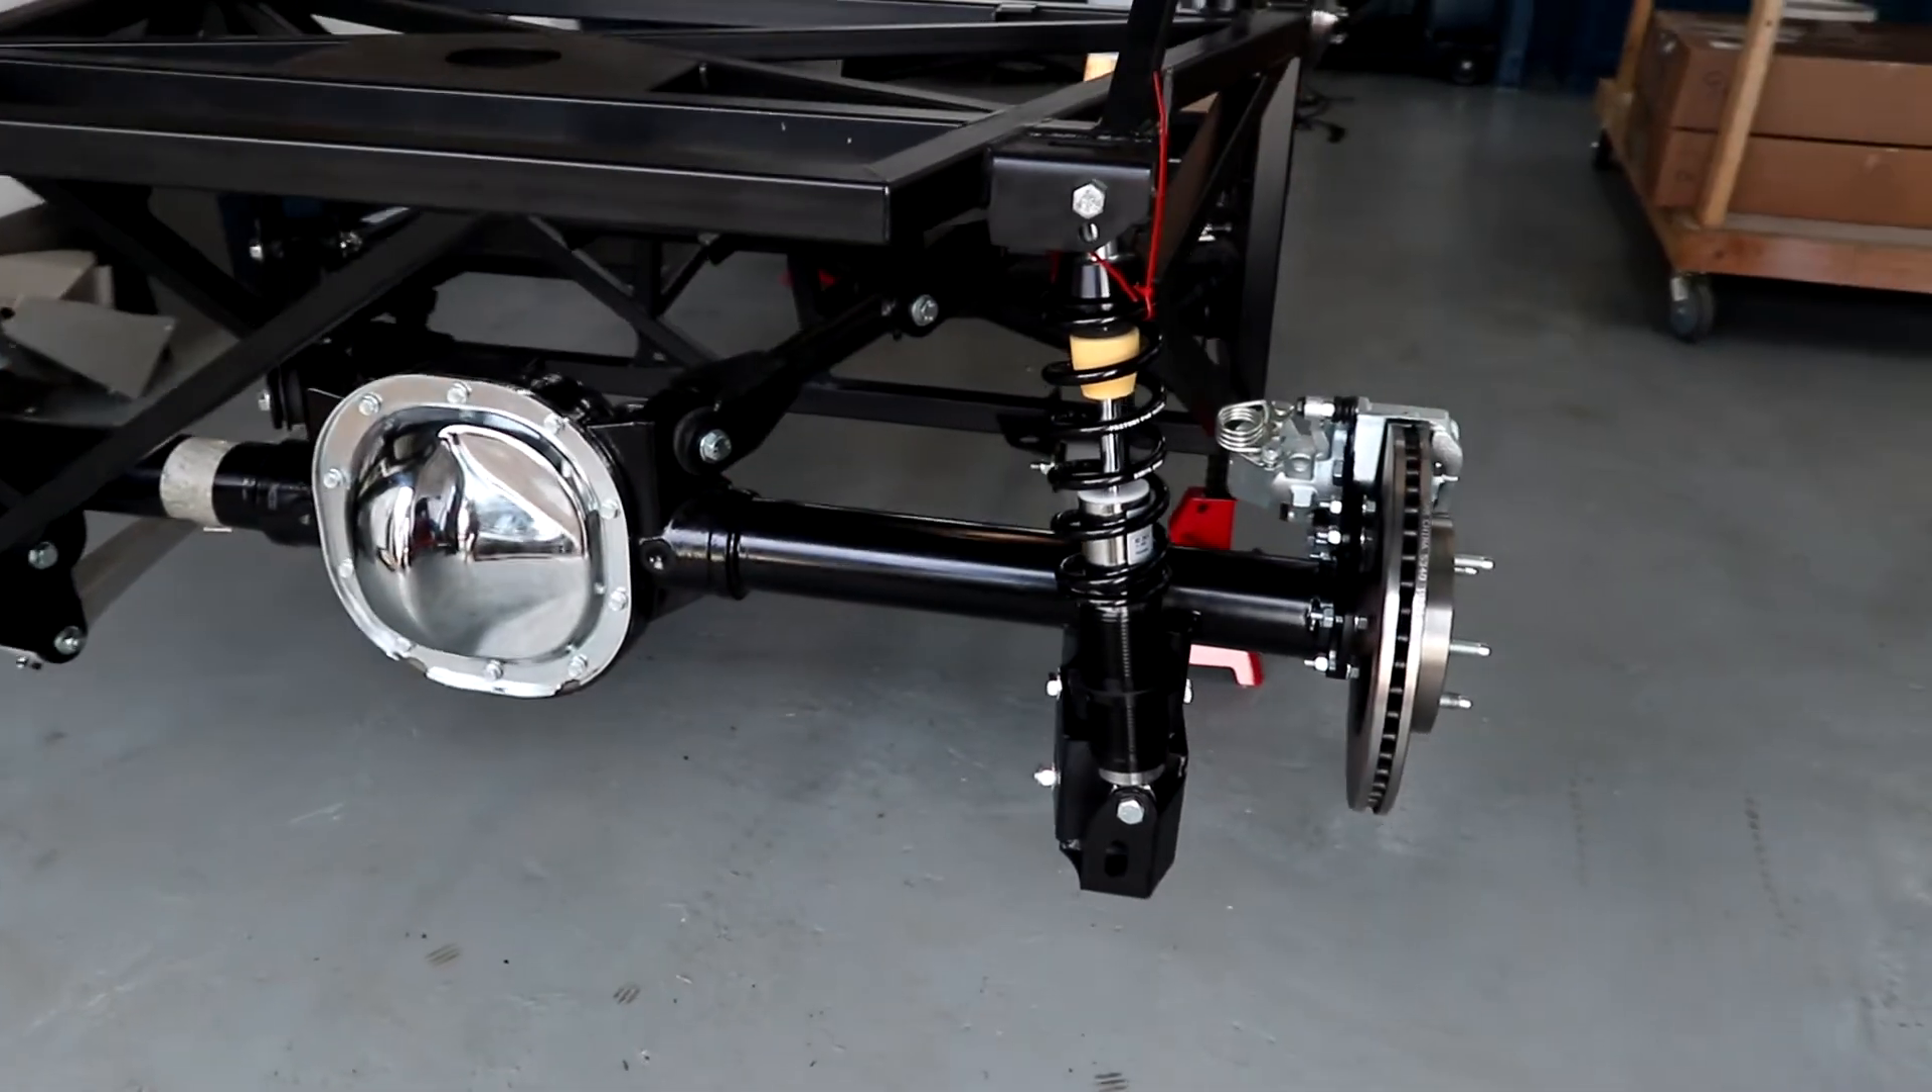Well, the axle and the rear suspension are all installed, took a little bit of hammer in, but we got it all done. Everything's installed, everything's working.